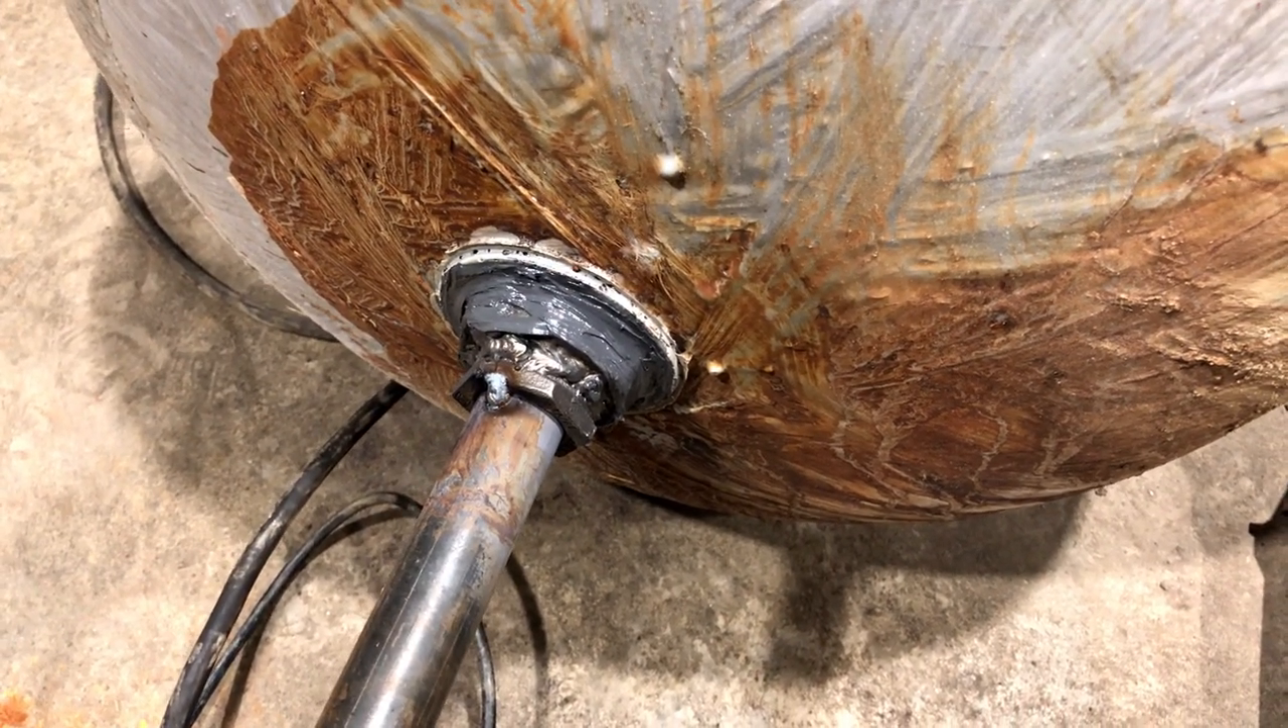So we got a nice fat tack on there. That should hold the axle in place so it doesn't accidentally get bumped and moved.